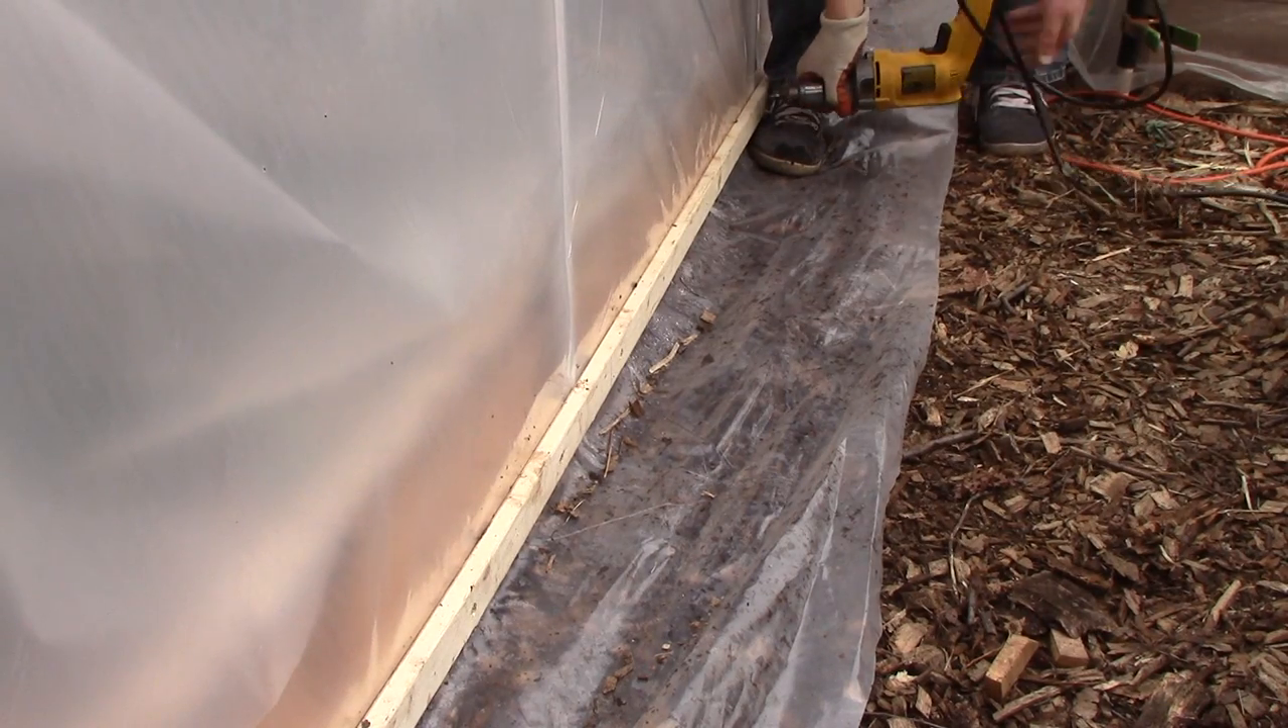All that was left then was to fasten the greenhouse film to the bottom of the side walls, and cover the excess plastic on the ground with wood chips.